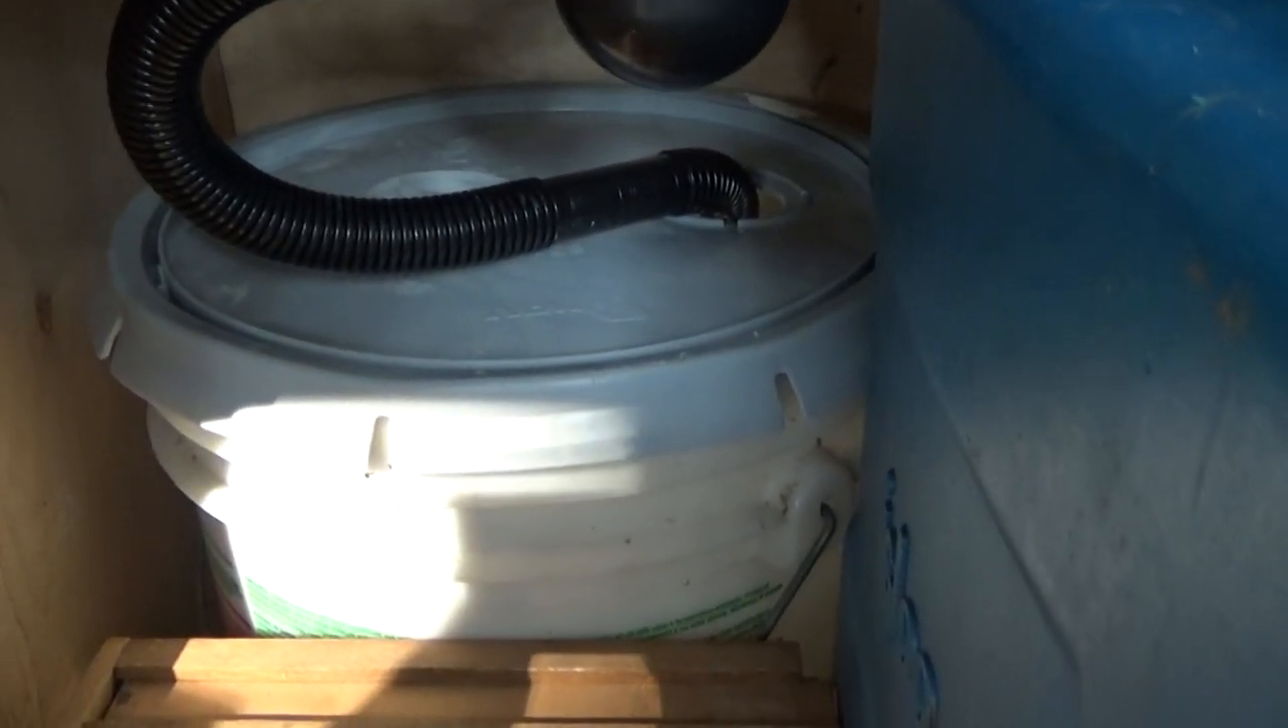And then there's the drain hooked up.